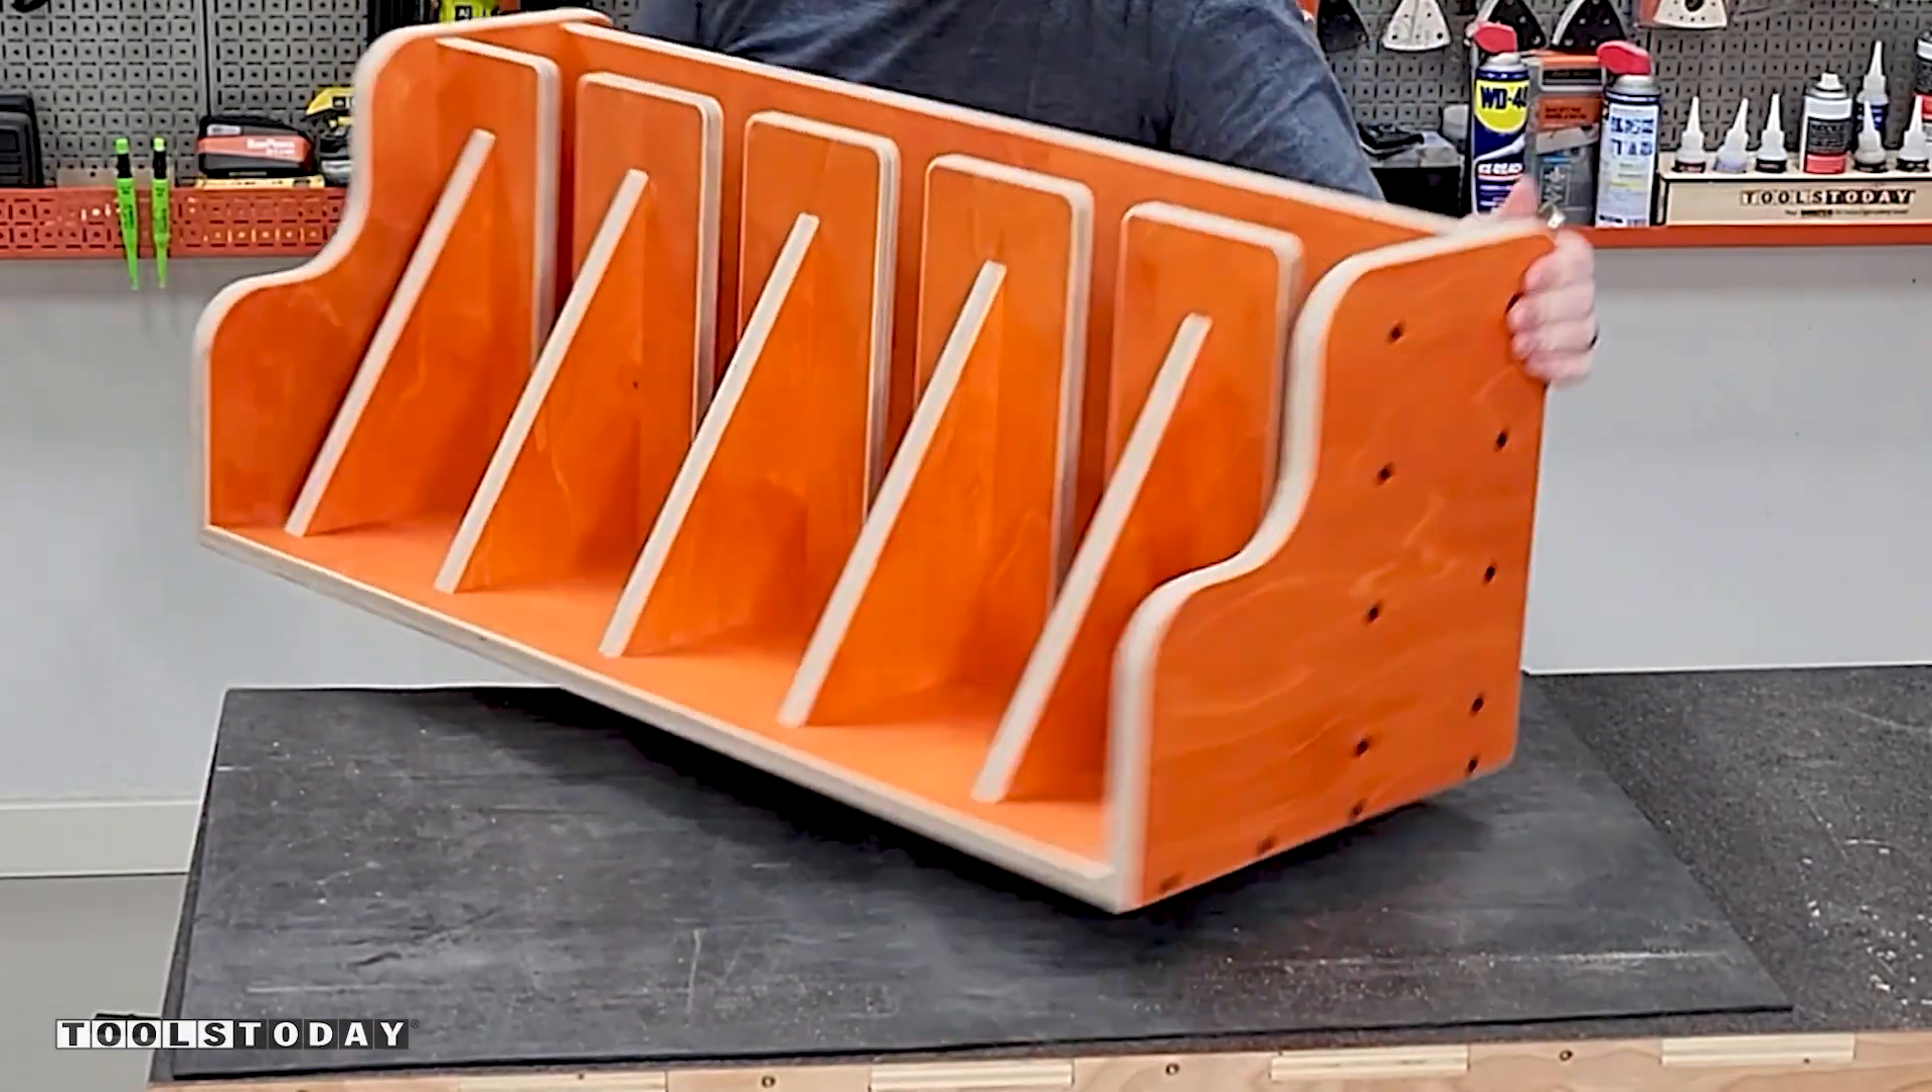The rack is now fully assembled and I absolutely love the way that this looks.